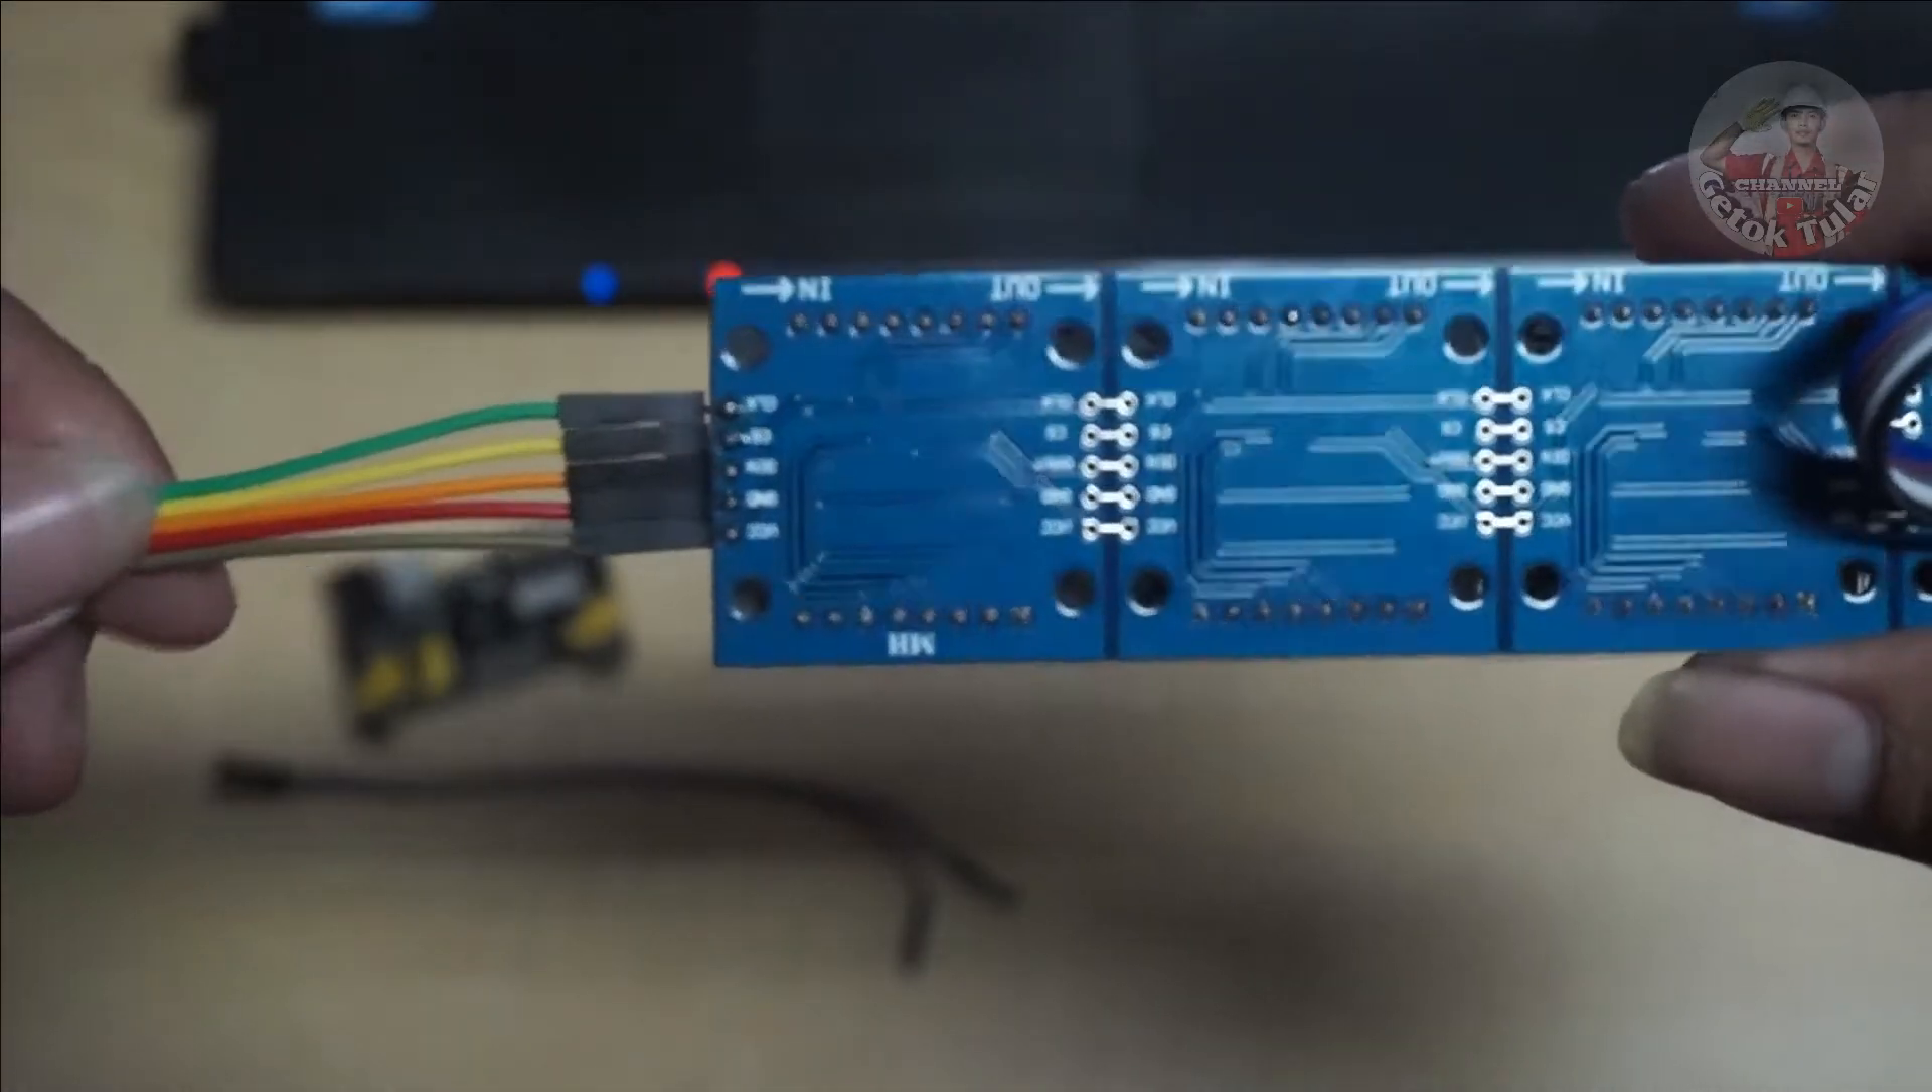Nah seperti ini sudah terpasang ya untuk soketnya.